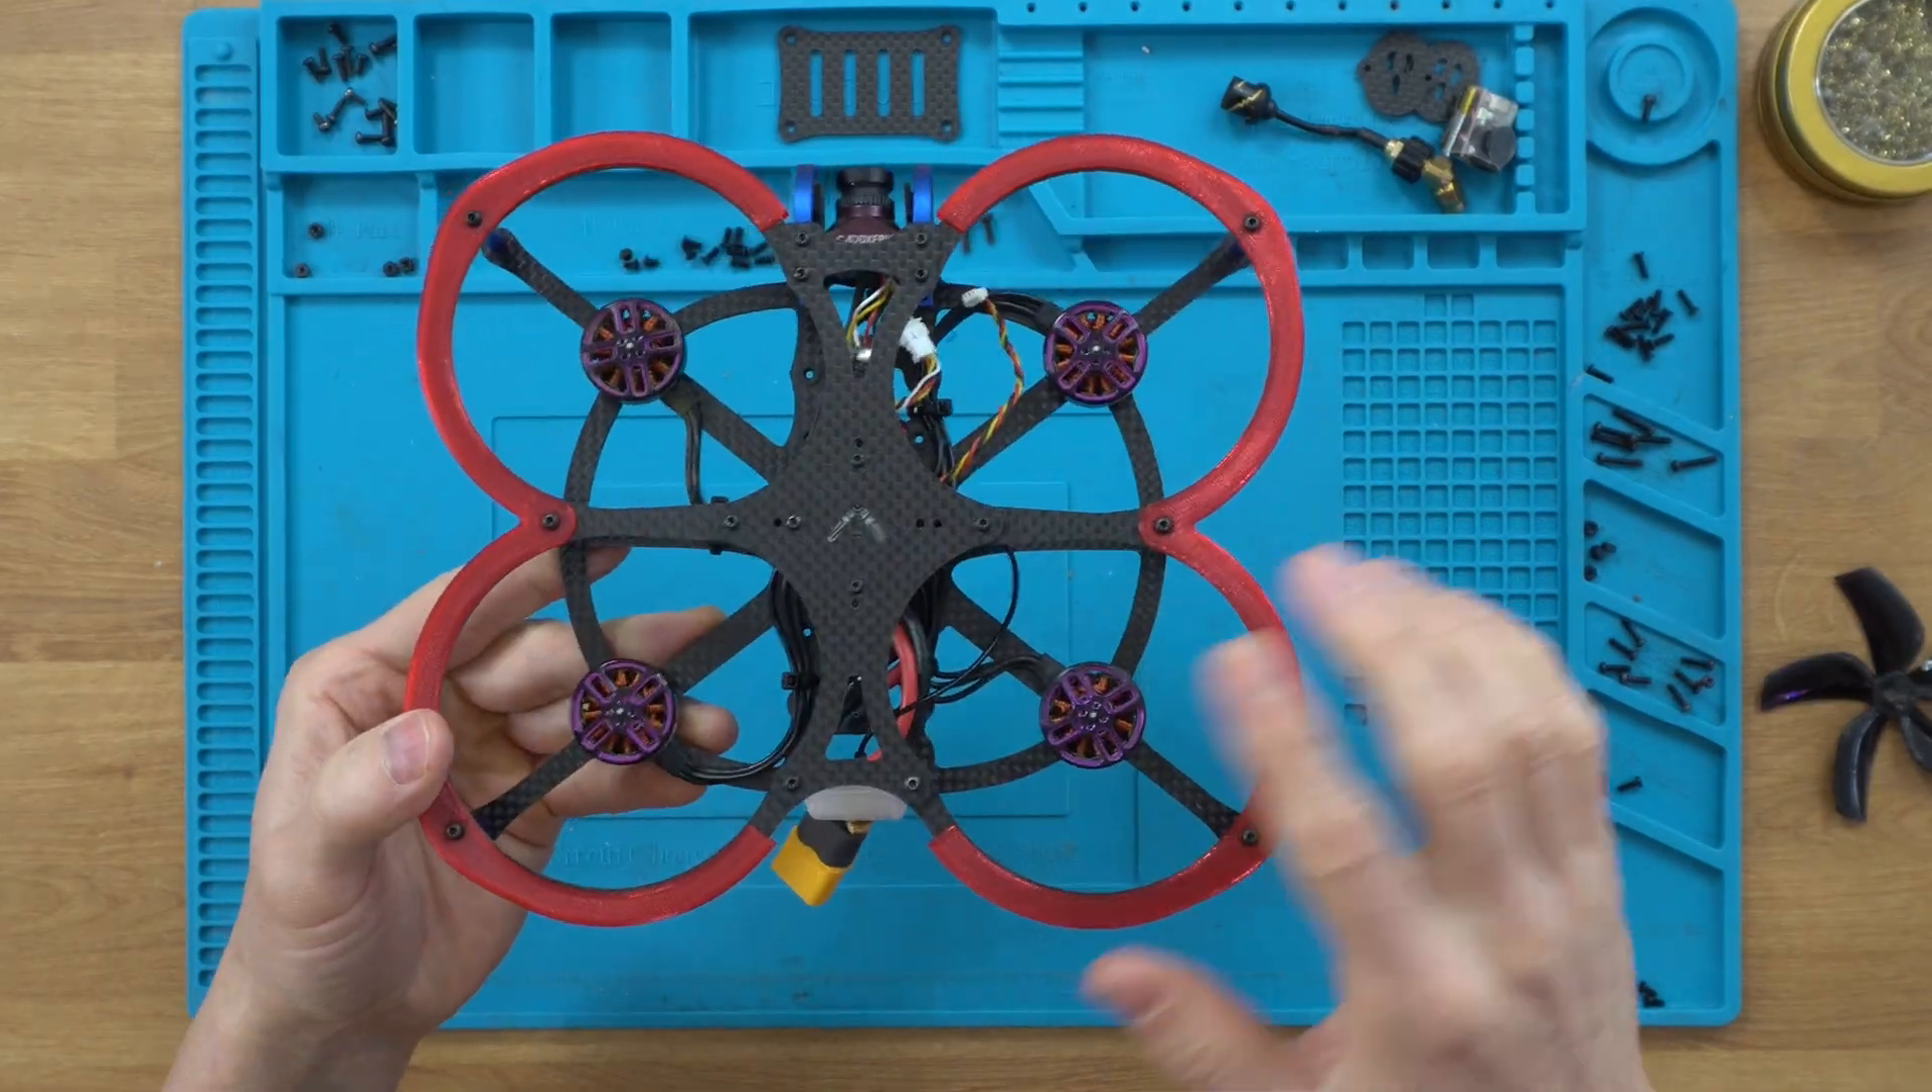All right so now we got the prop guards on and the bumpers here.